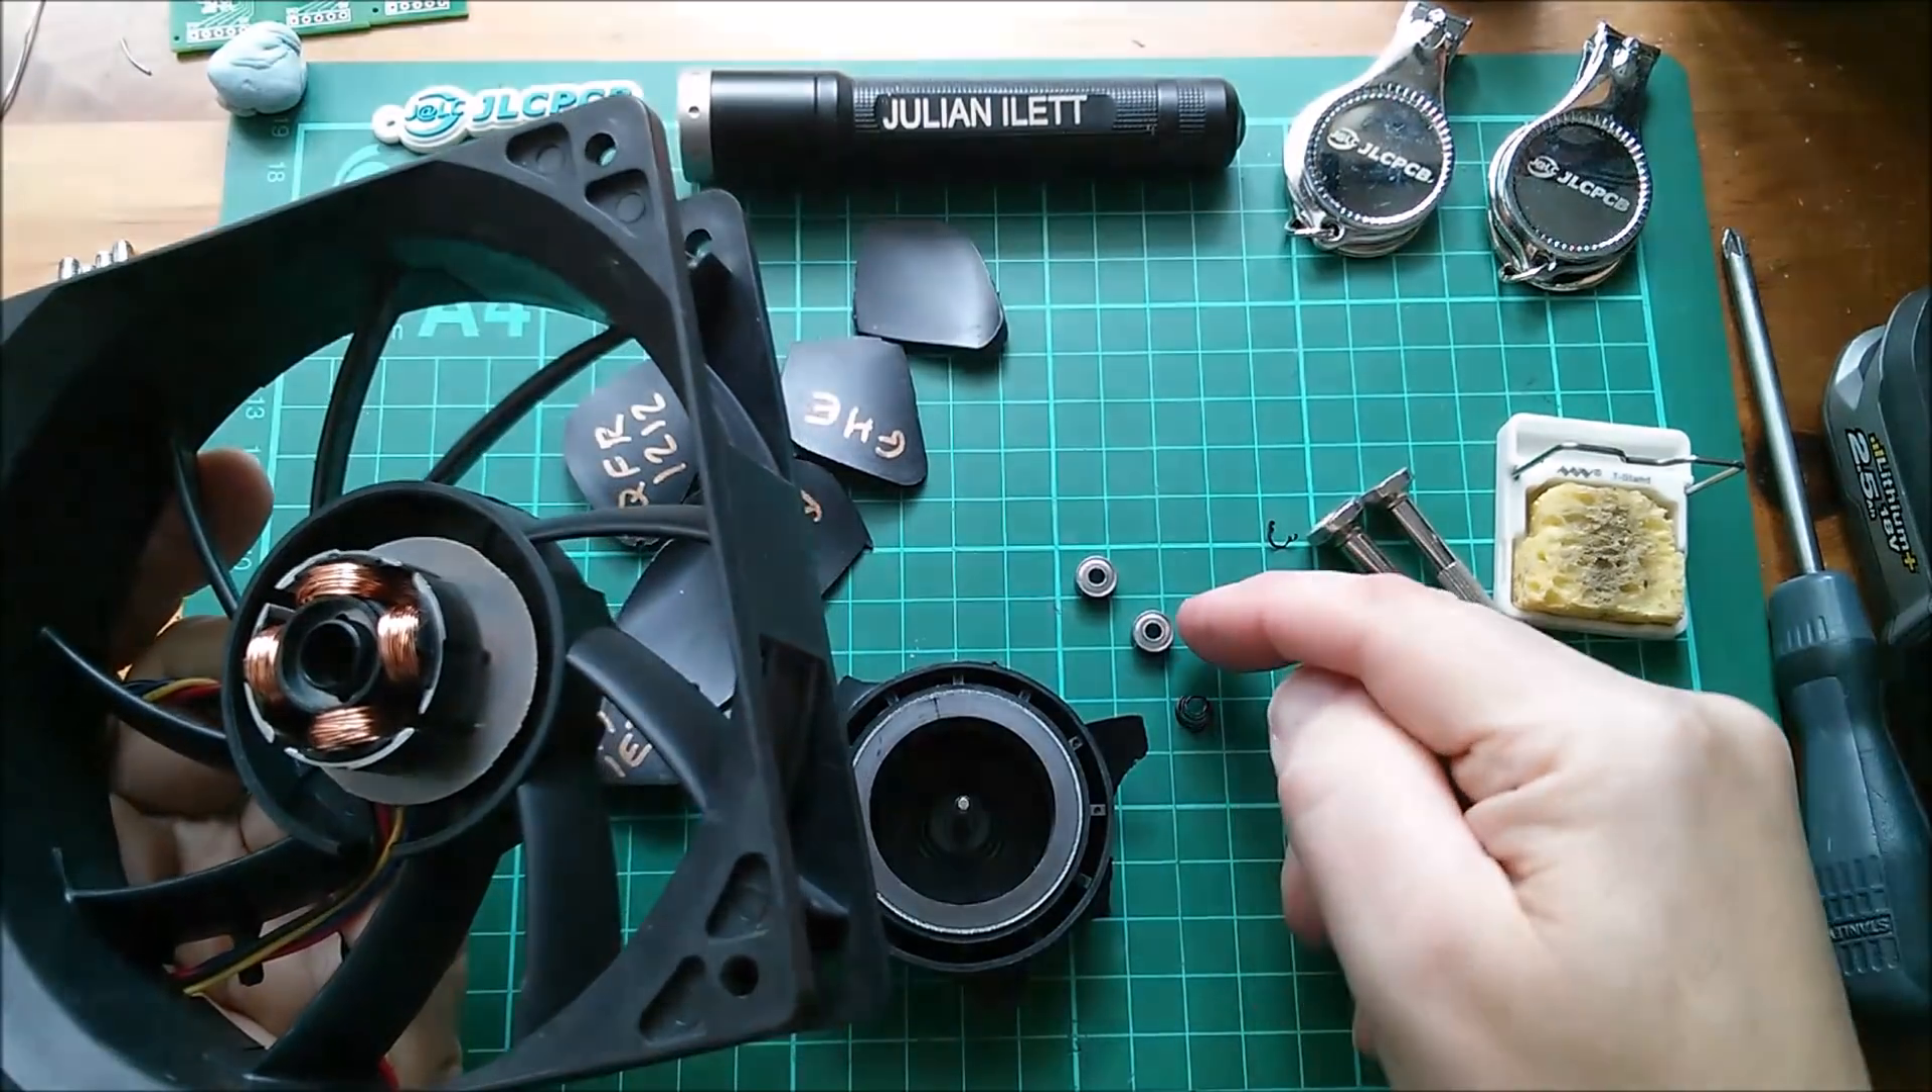Well I've got out two bearings which just sit in plastic.